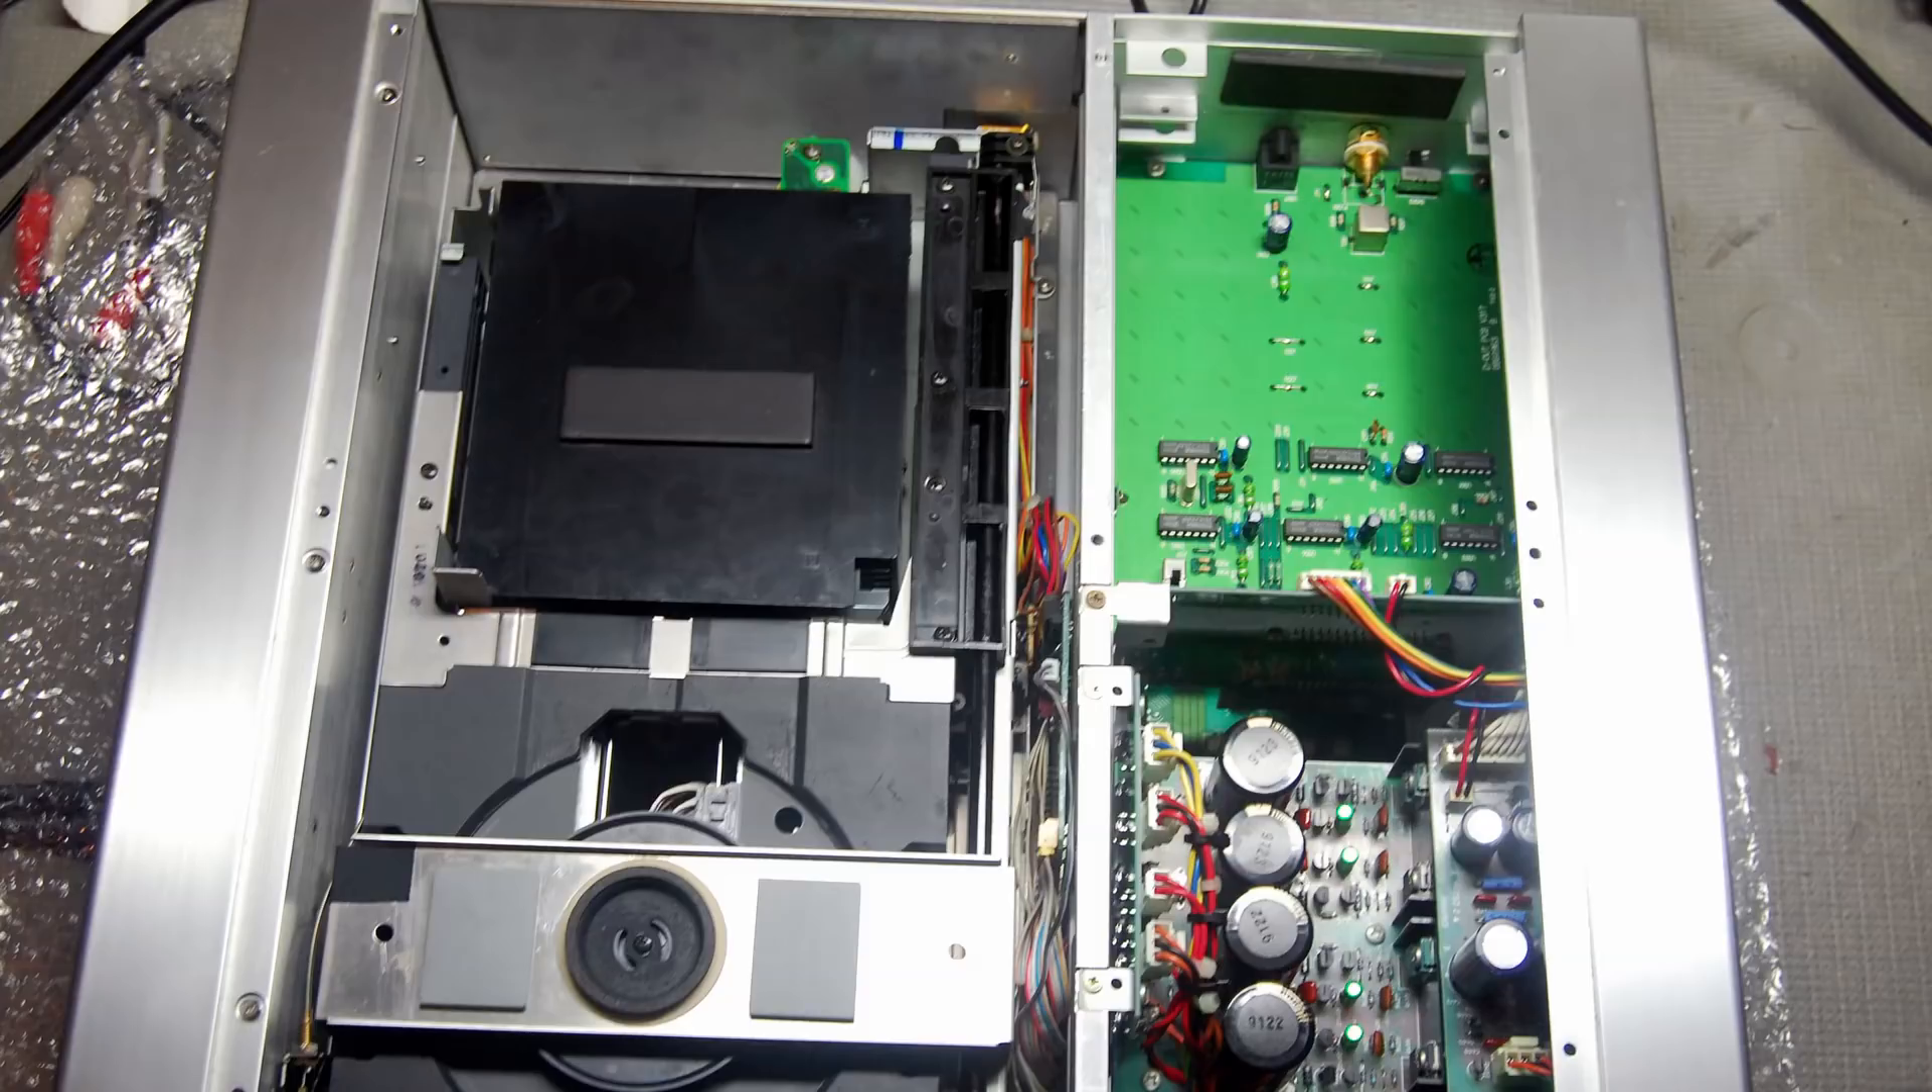So, like I always do, though, I, I removed the top cover and just took a look at the unit, making sure I was going to get no surprises.